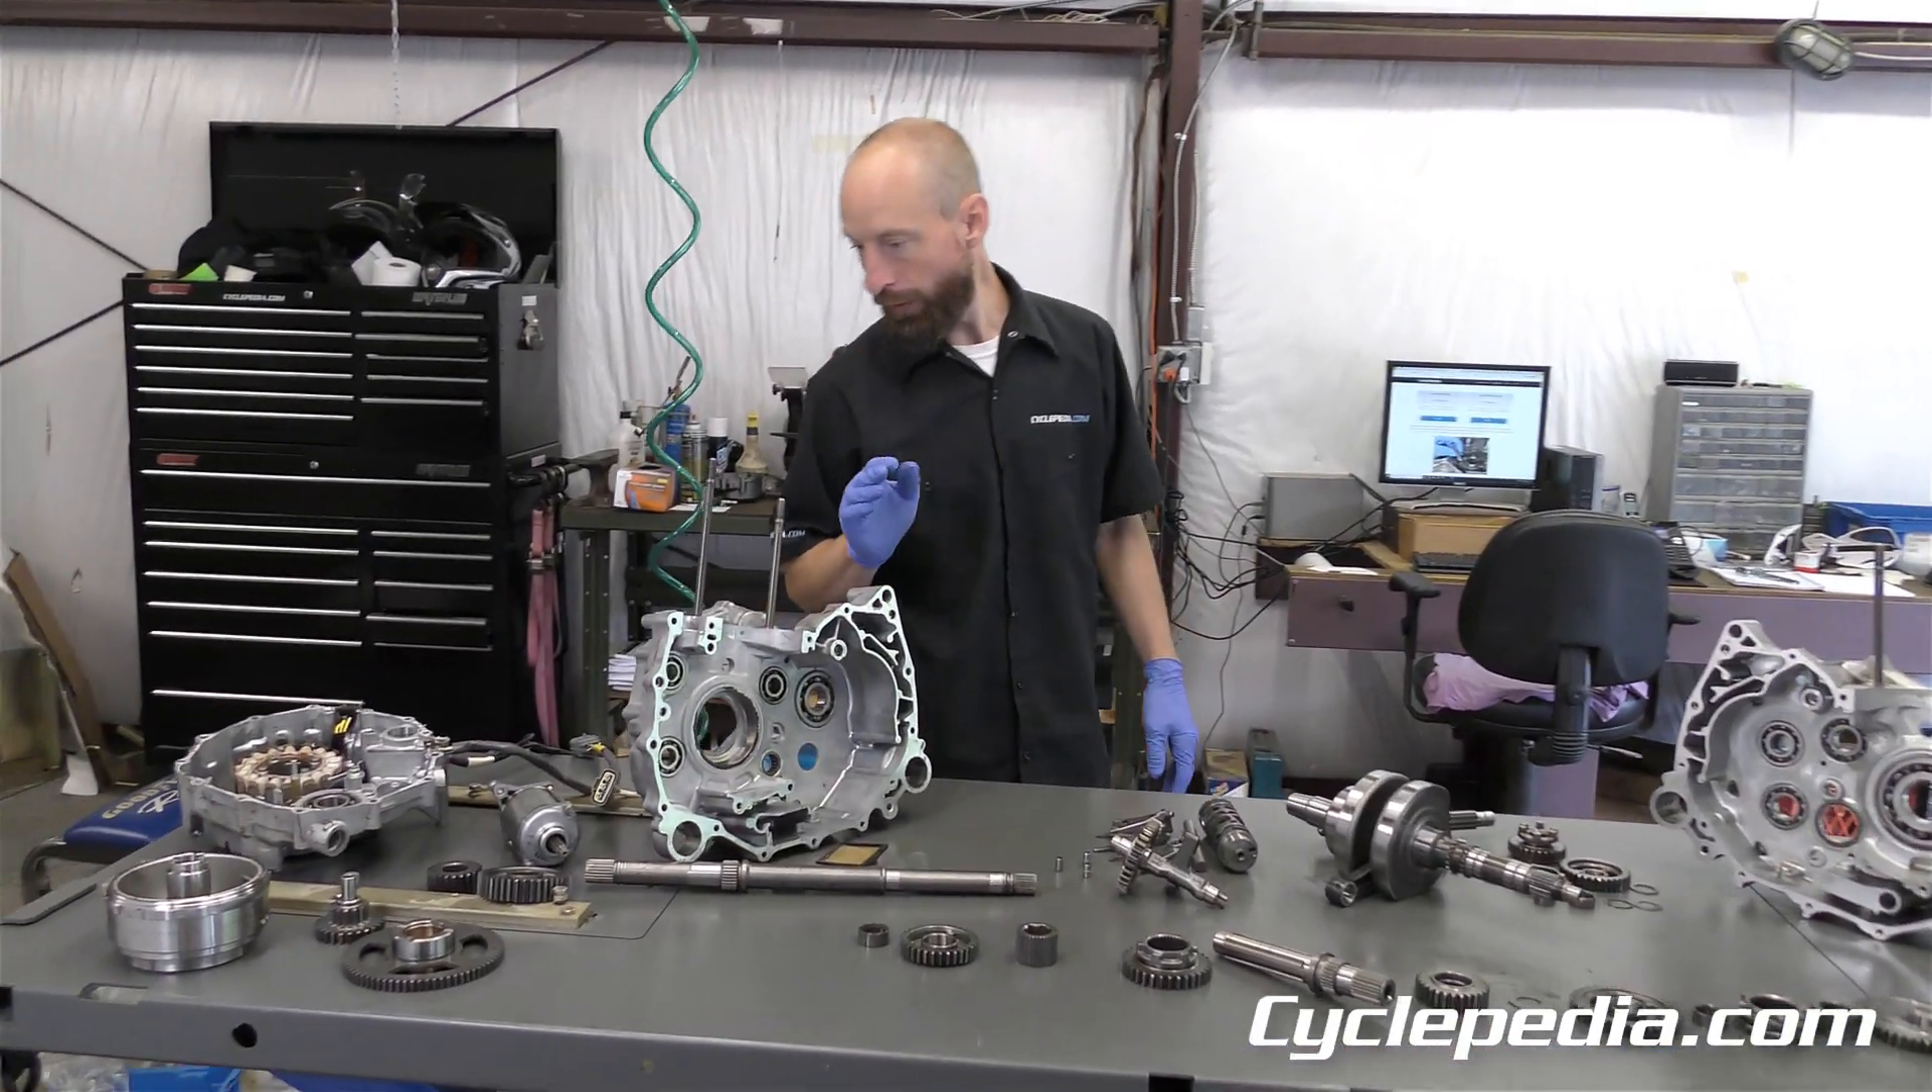So we have fully disassembled our engine now on this honda trx 420.